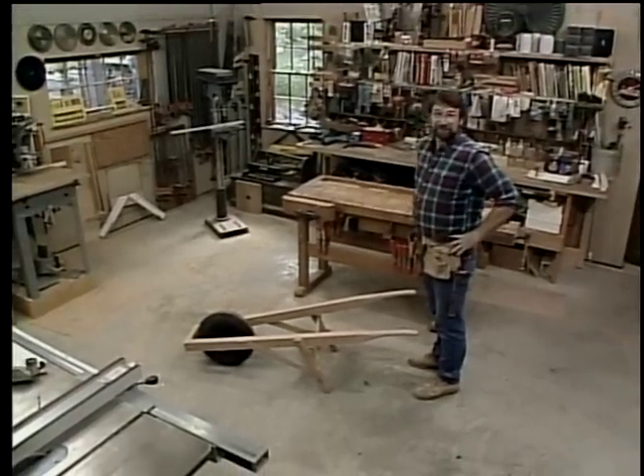Well, the frame's built, and I think it's time to call it a day.